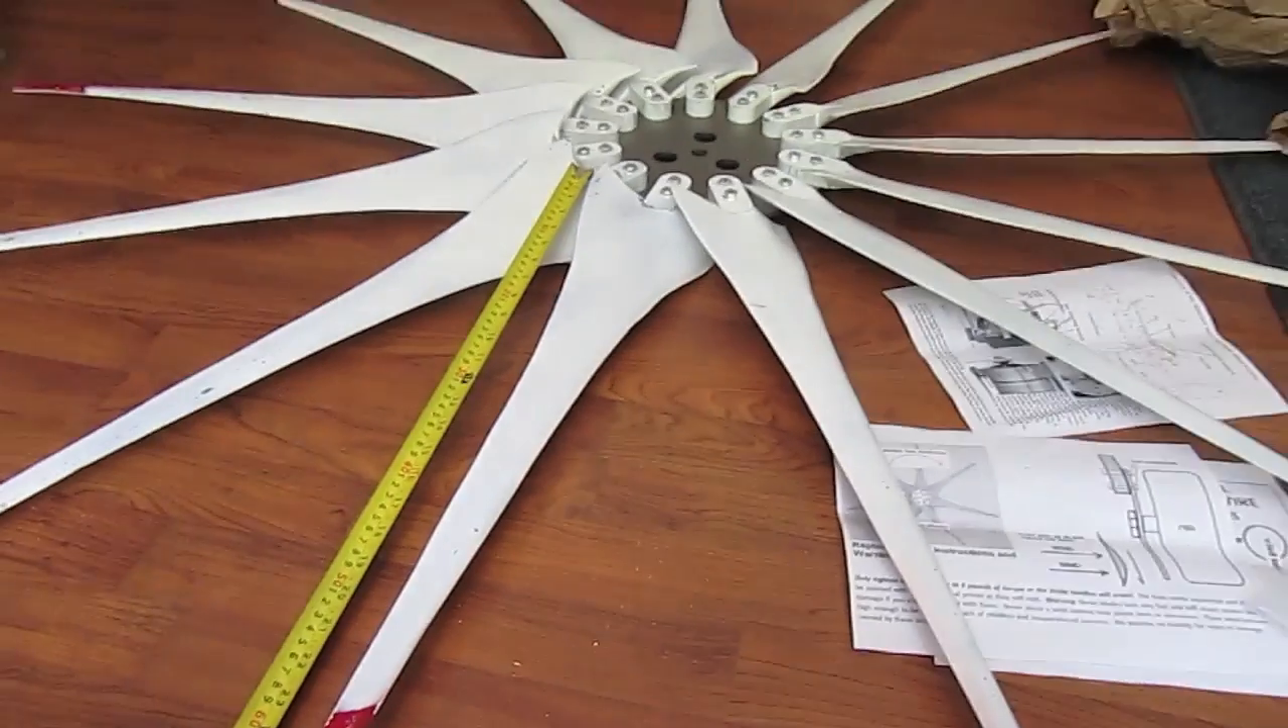Okay so we've got all the blades on there now. Torque down to five foot pounds.